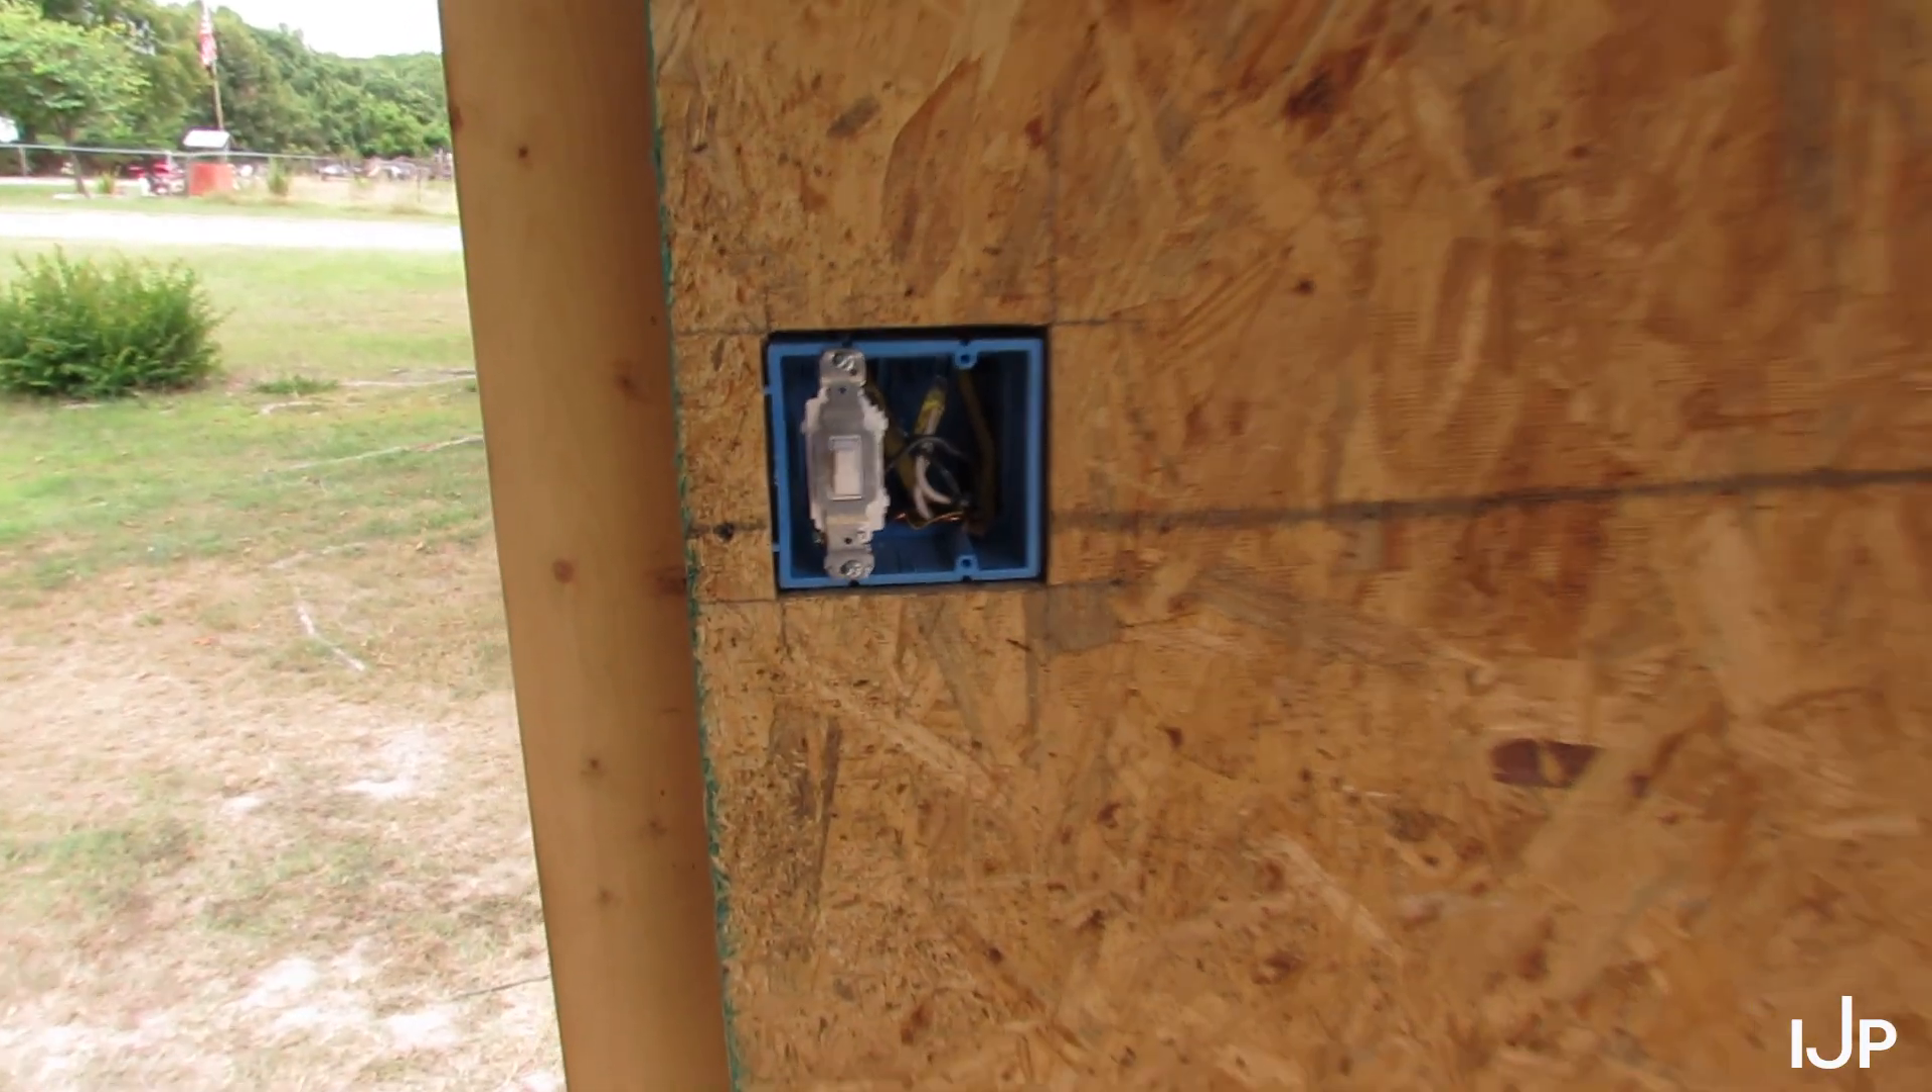Got all the receptacle covers on except for this one.